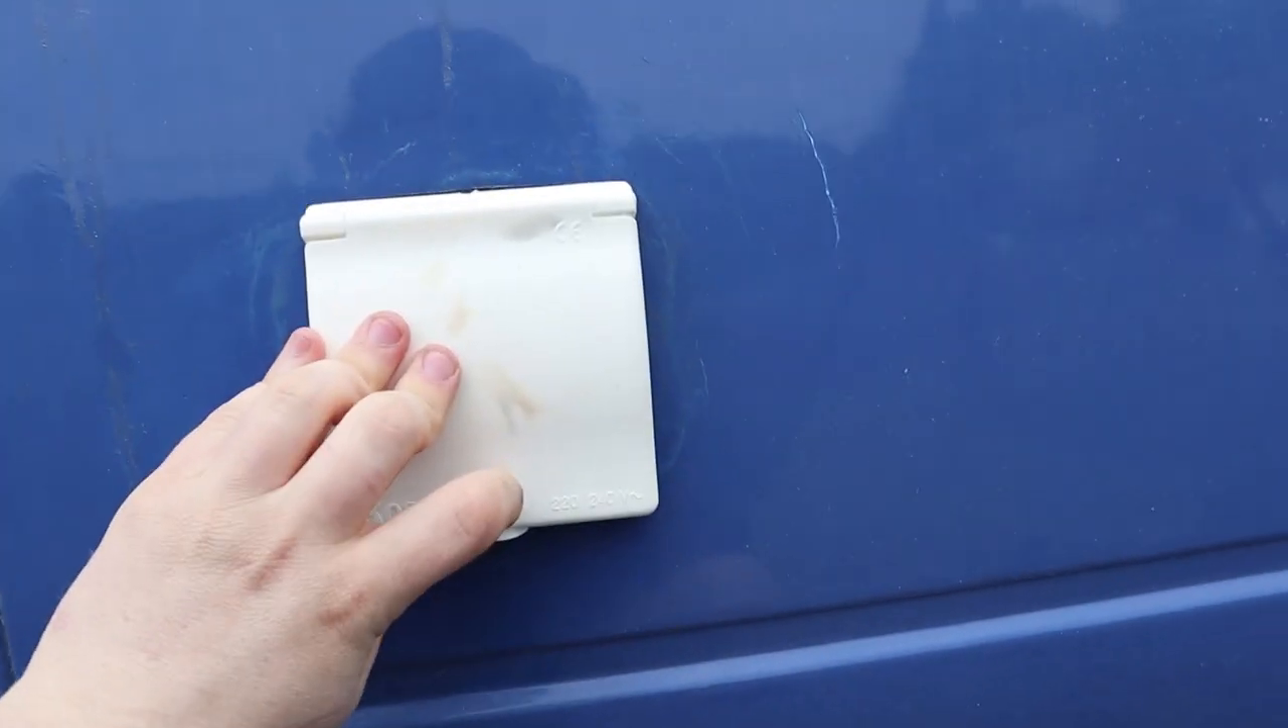So we finished up the installation of this mains hook up point.